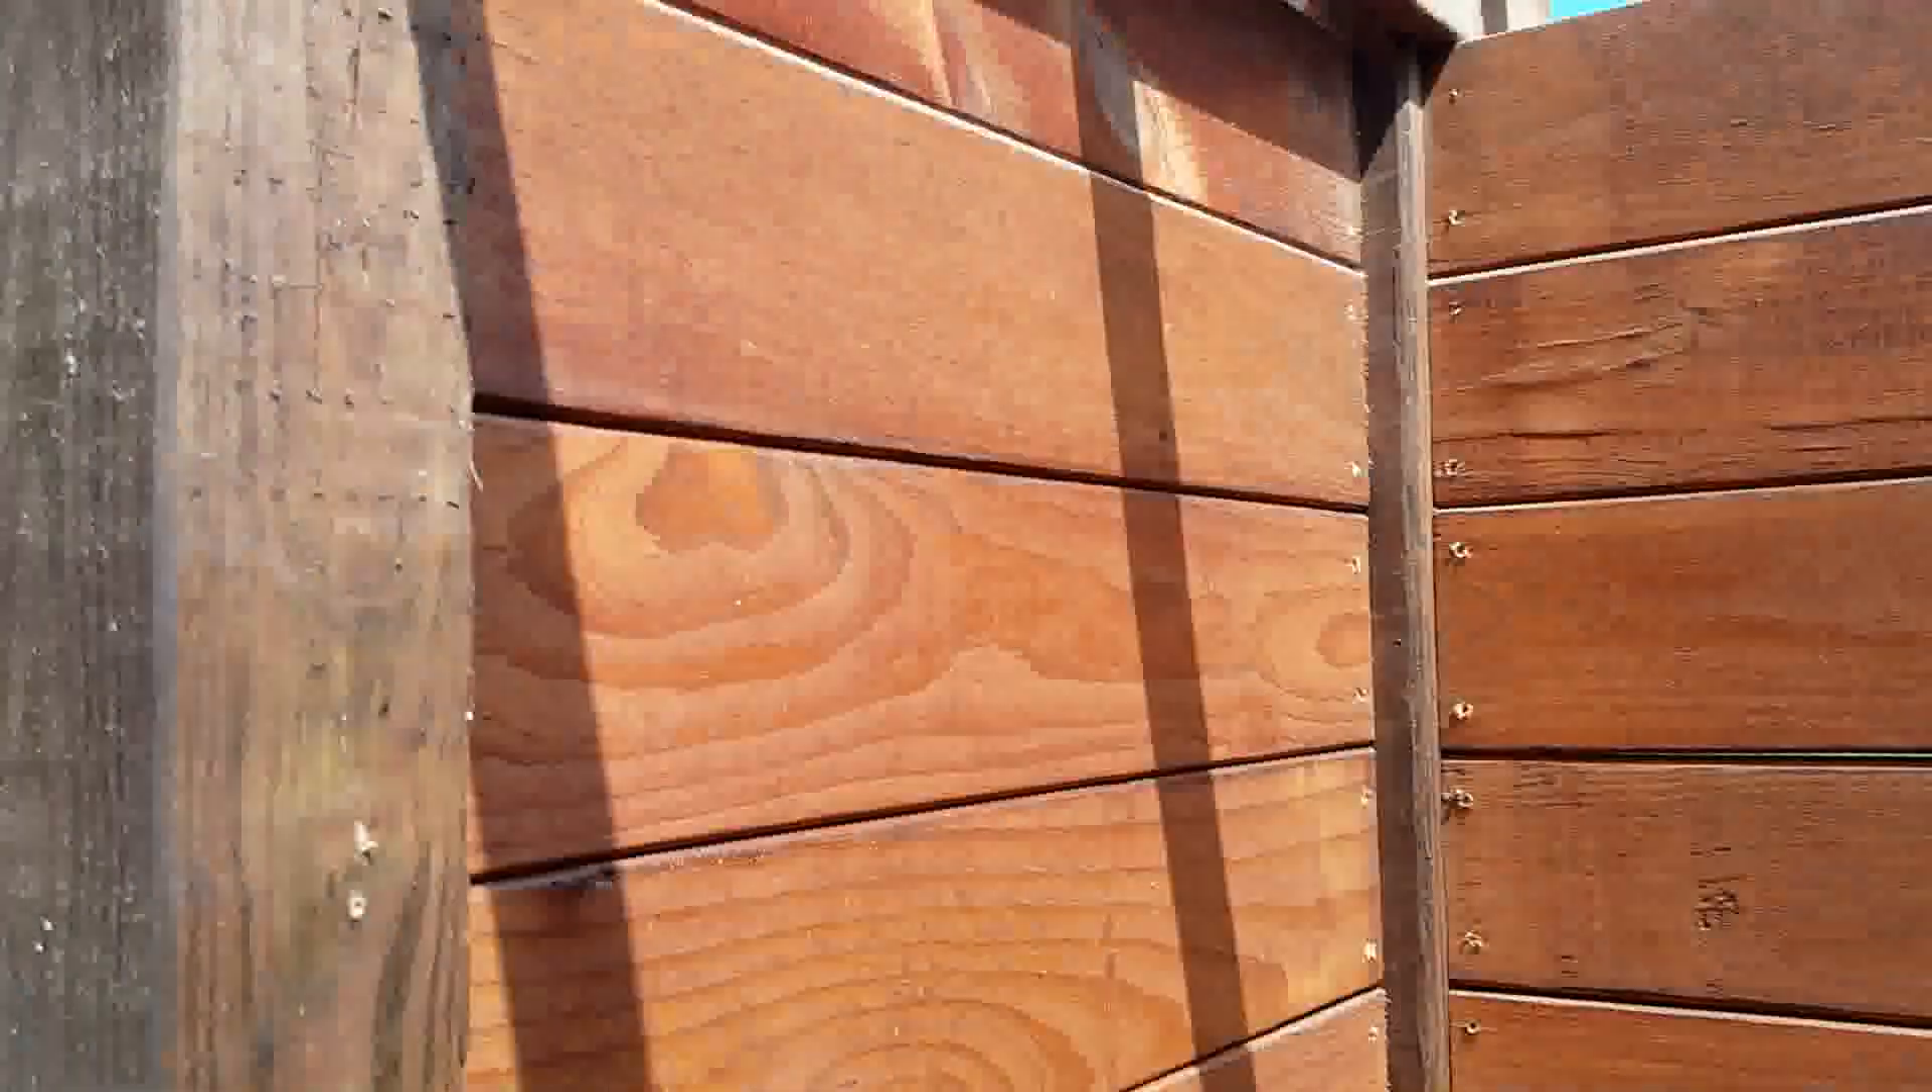Notice that we have some some gaps over here these gaps are going to be filled with um with uh silicon uh brown silicon.